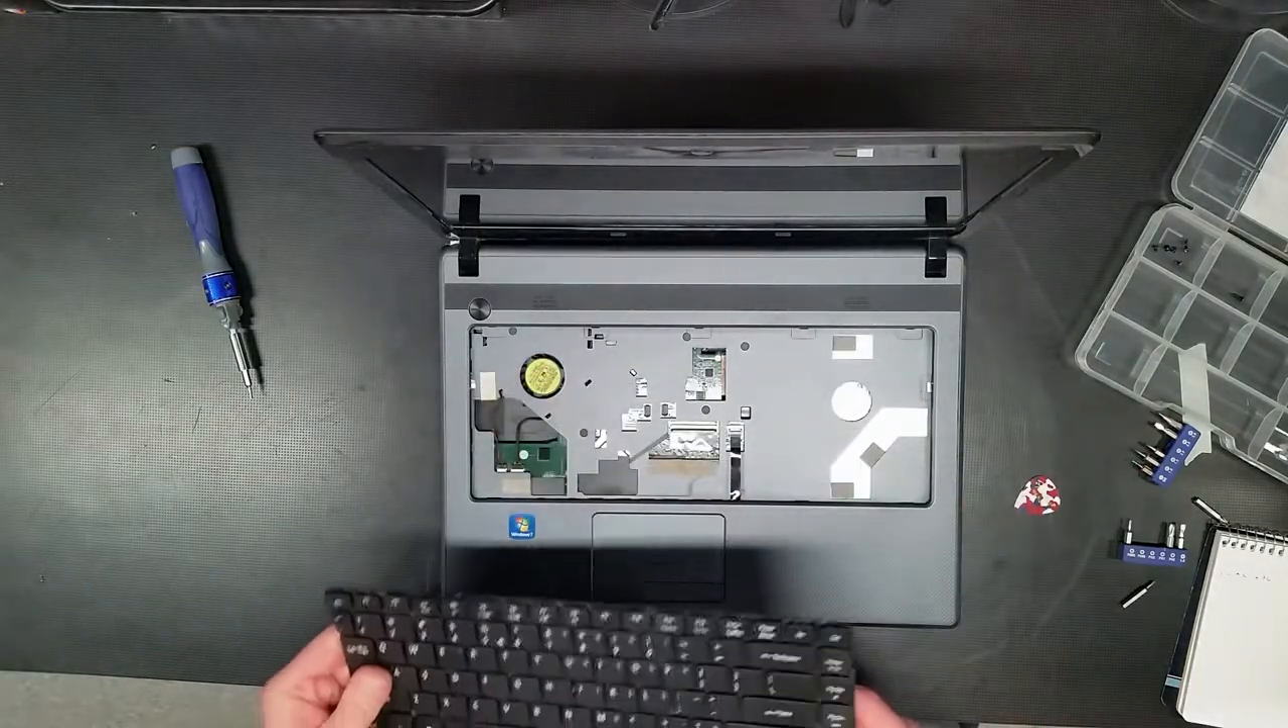Keyboard is out of the way.